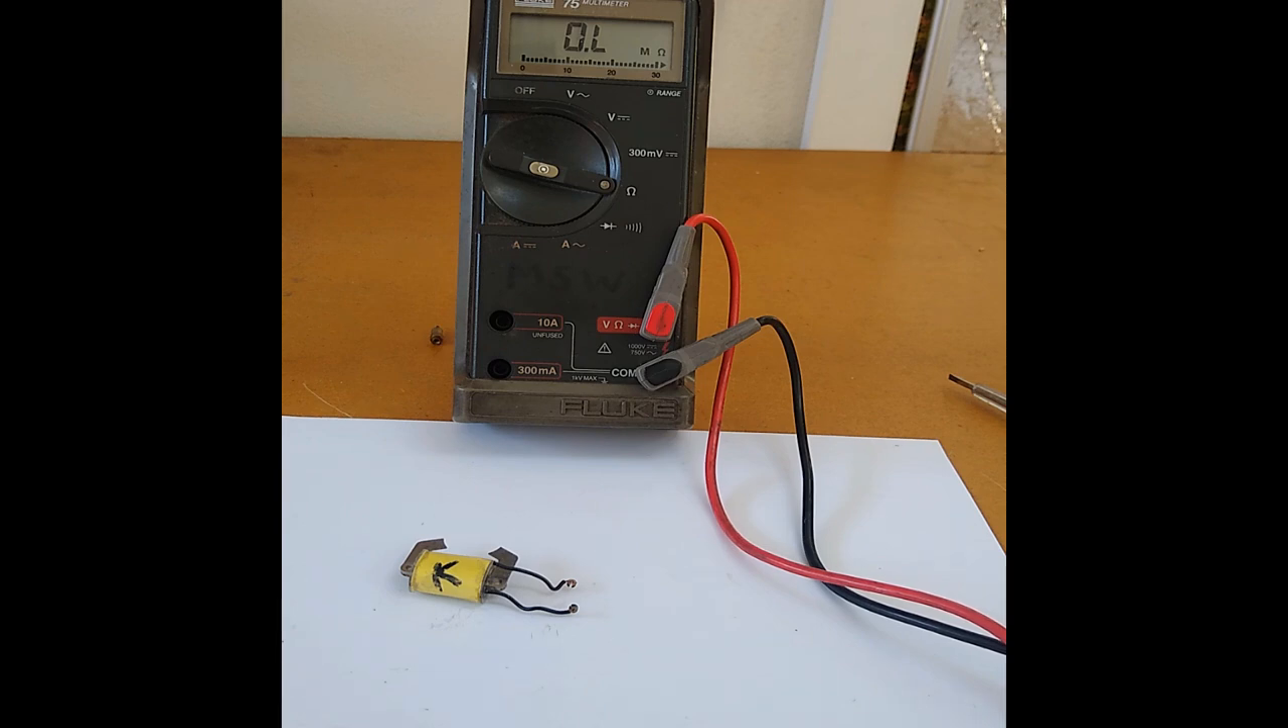Okay, I've got the solenoid removed now, and I'm going to use a multimeter to test it.